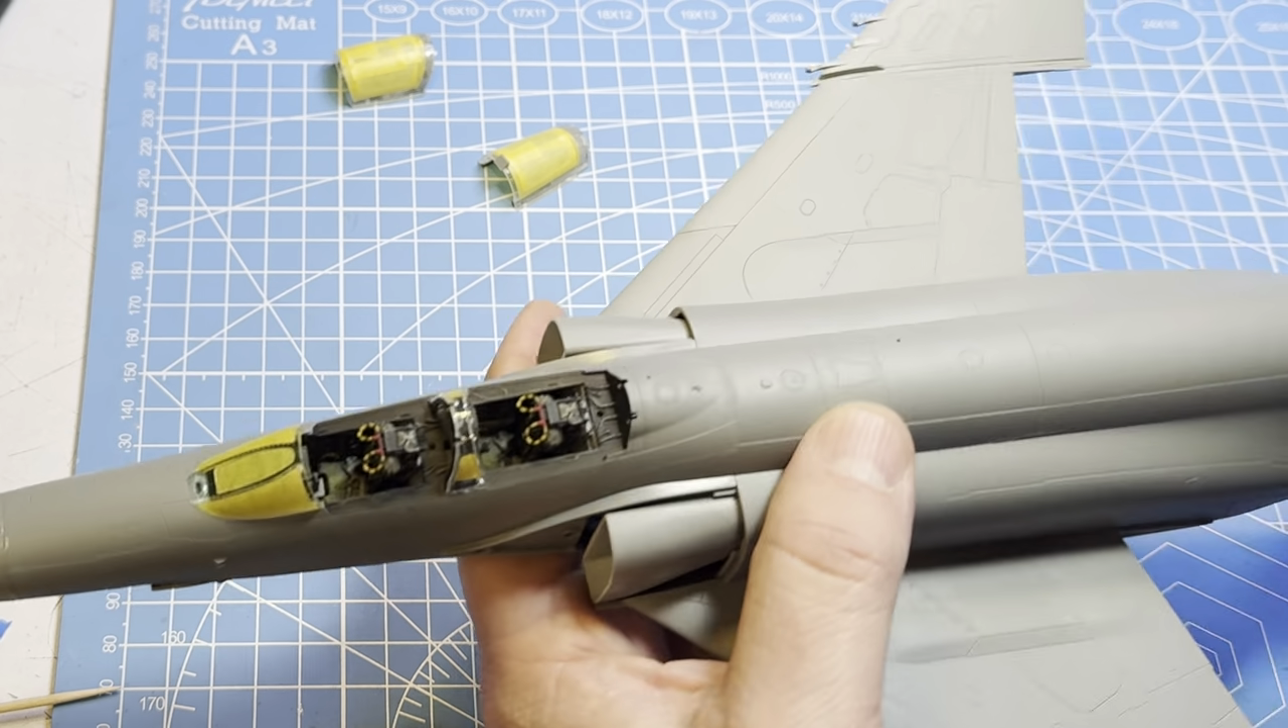So my seats are in there nice and sturdy and i am going to glue these down.